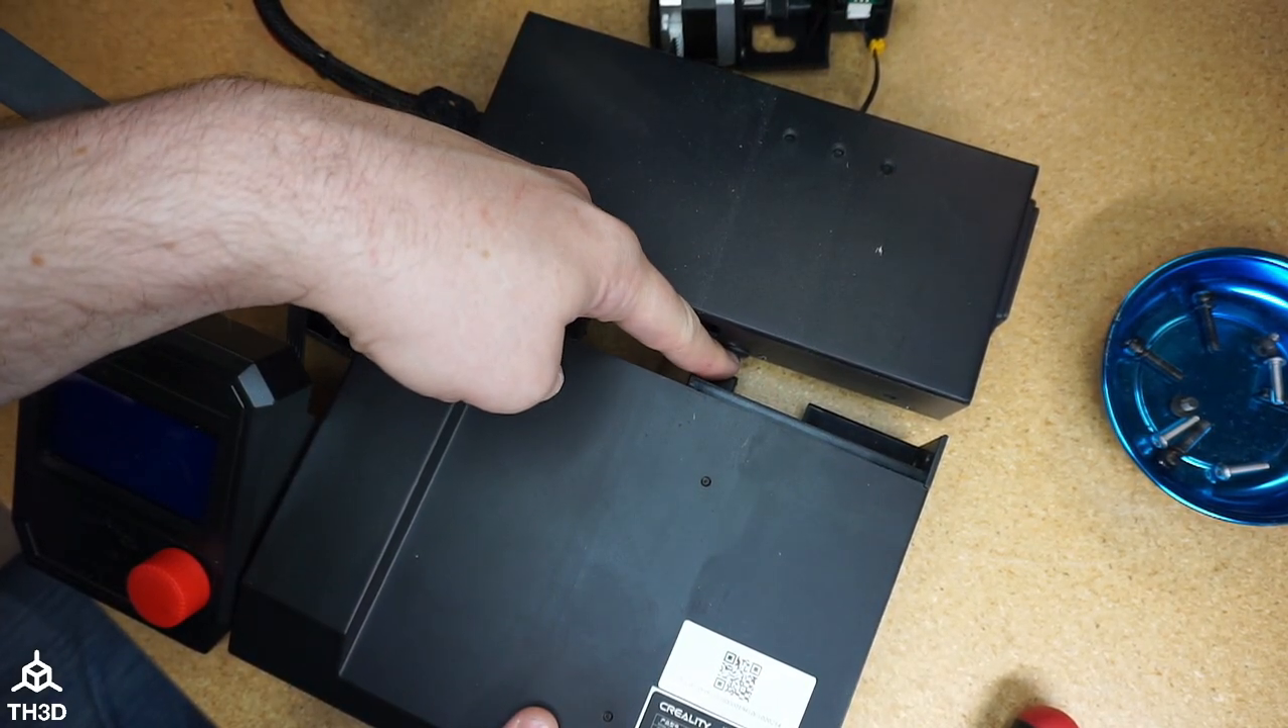And you can see the power supply and the control box are off the printer frame.